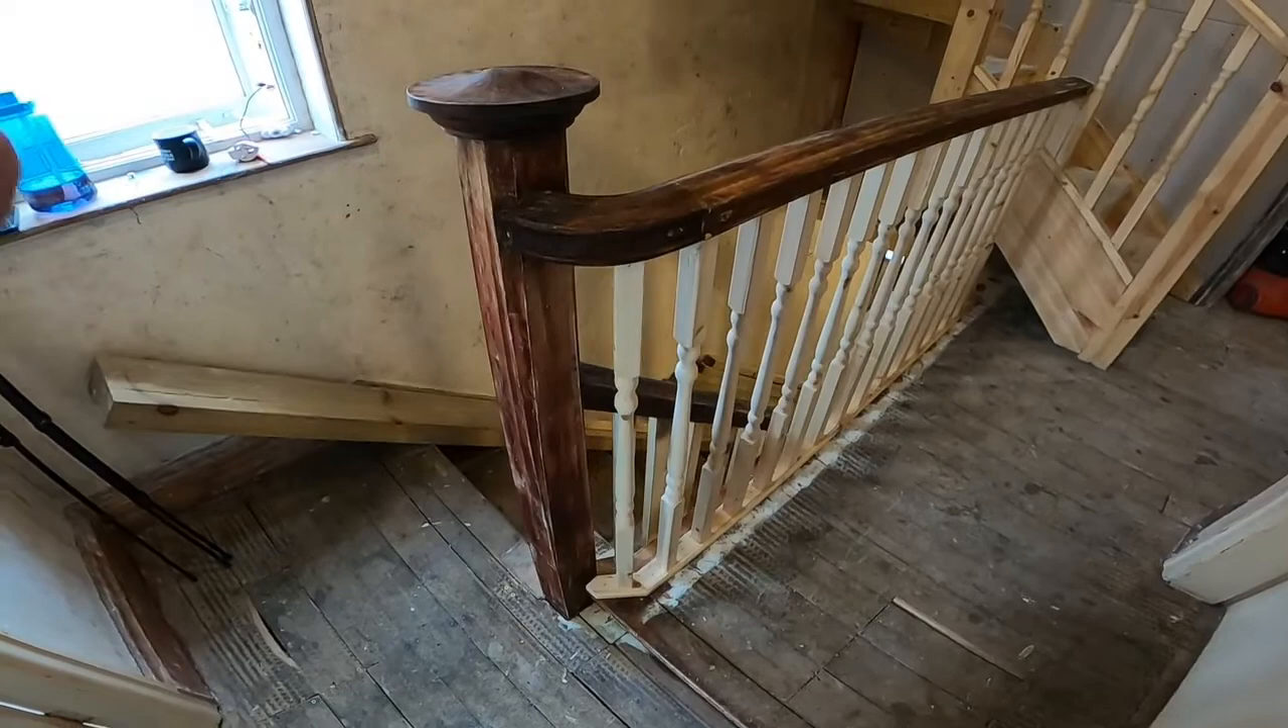Um i've got the remaining spindles in there you can see.